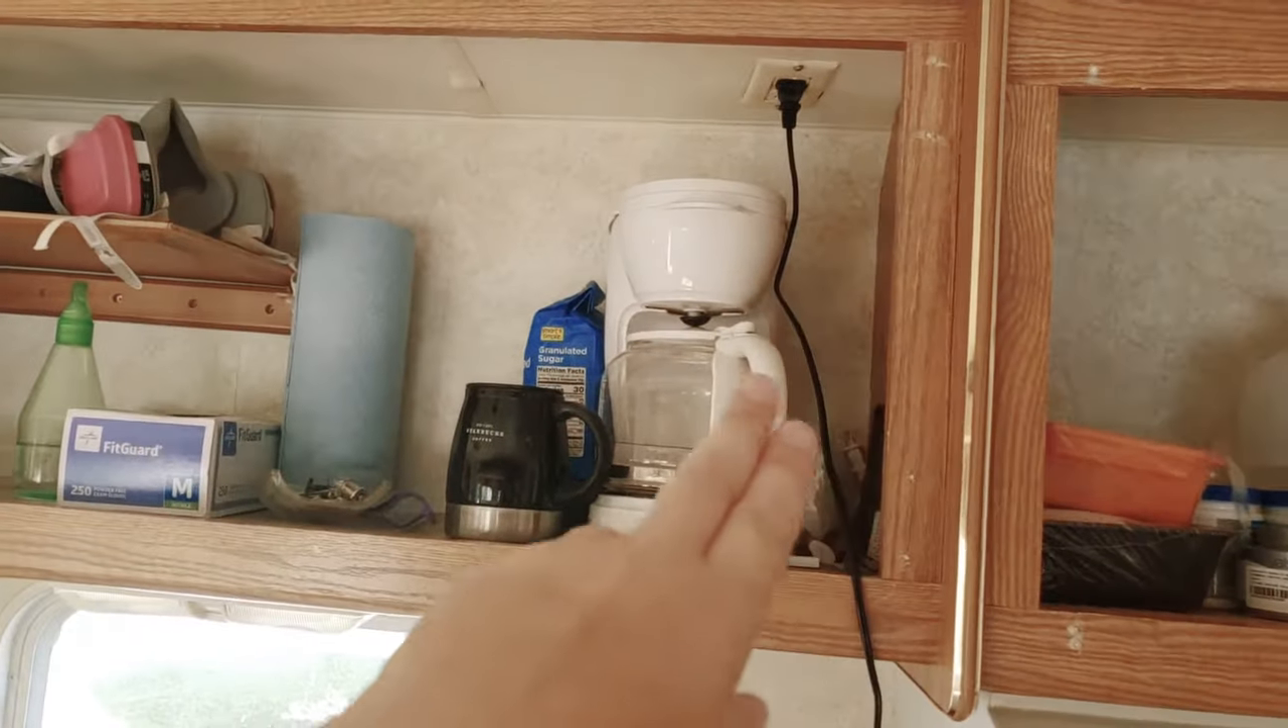I'm gonna work on building cabinet door for over here because that's missing.